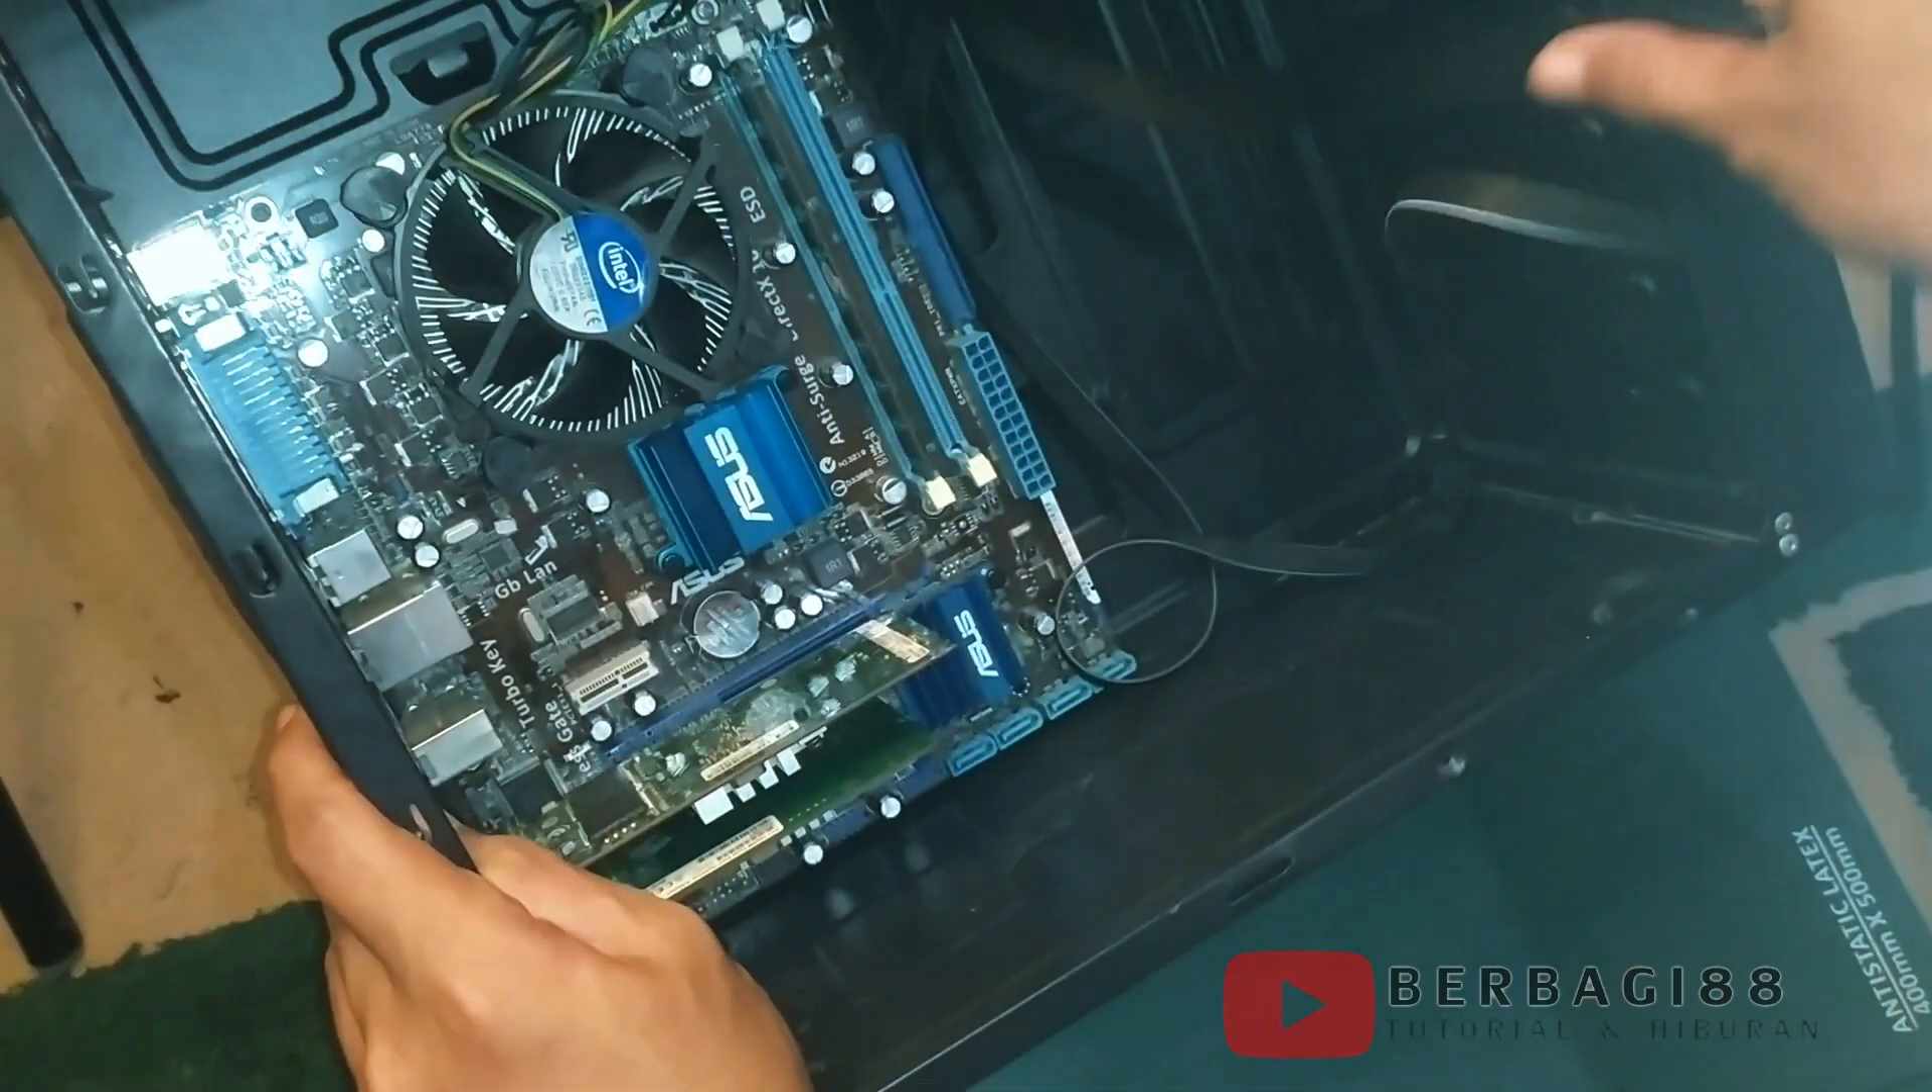Di sini ini sudah saya pasang untuk mainboardnya.